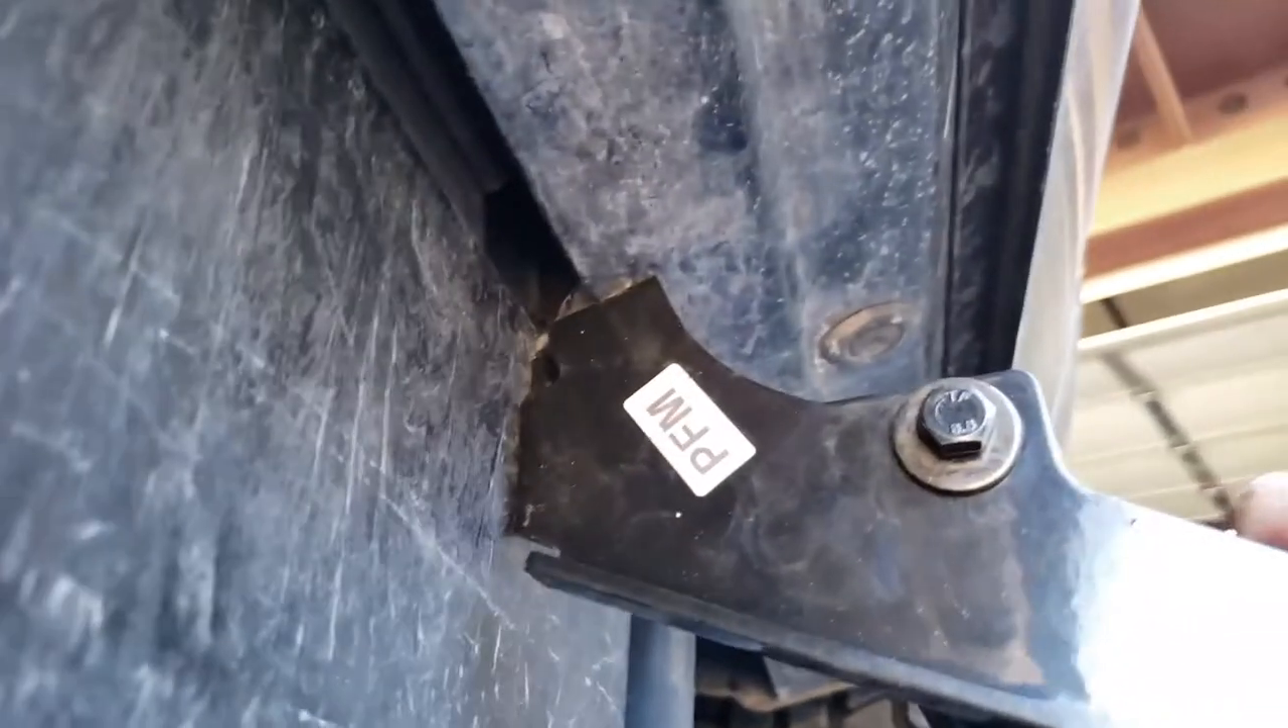So I got the passenger front mount on.